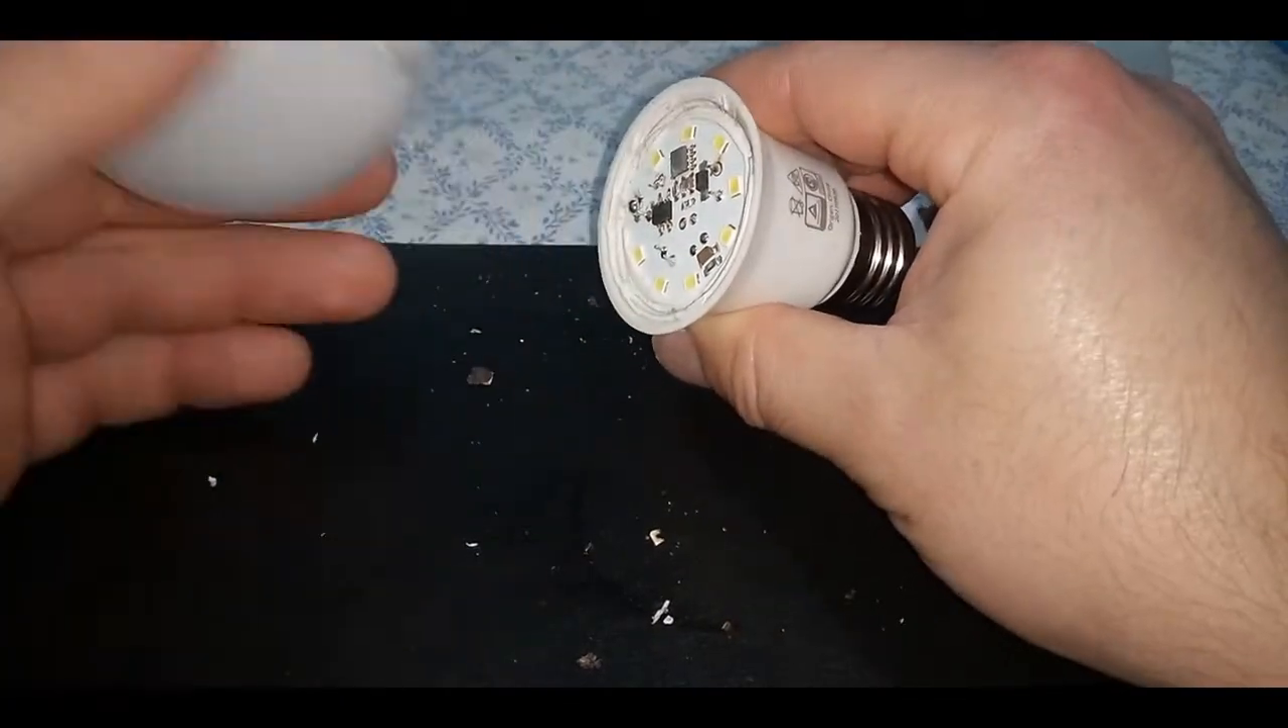Bueno, y acá armé la lámpara Le puse la placa en el cuerpo.